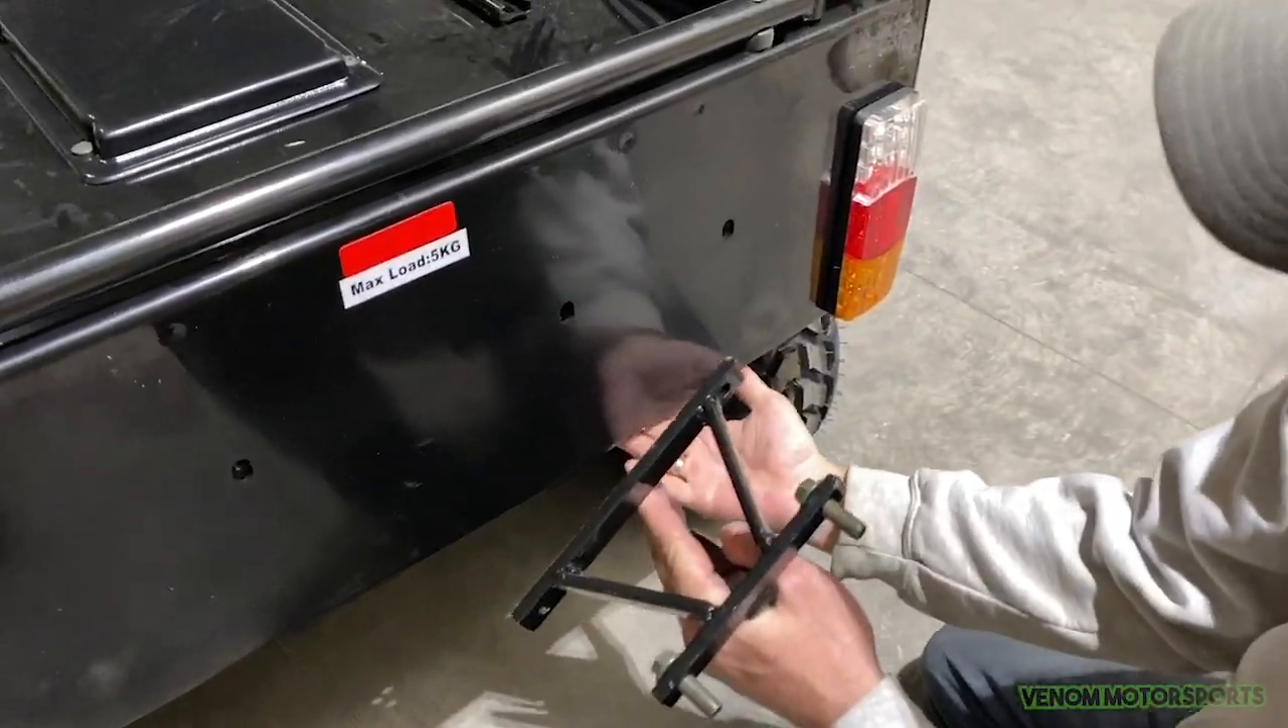So we've got our bolts in our tire holder.